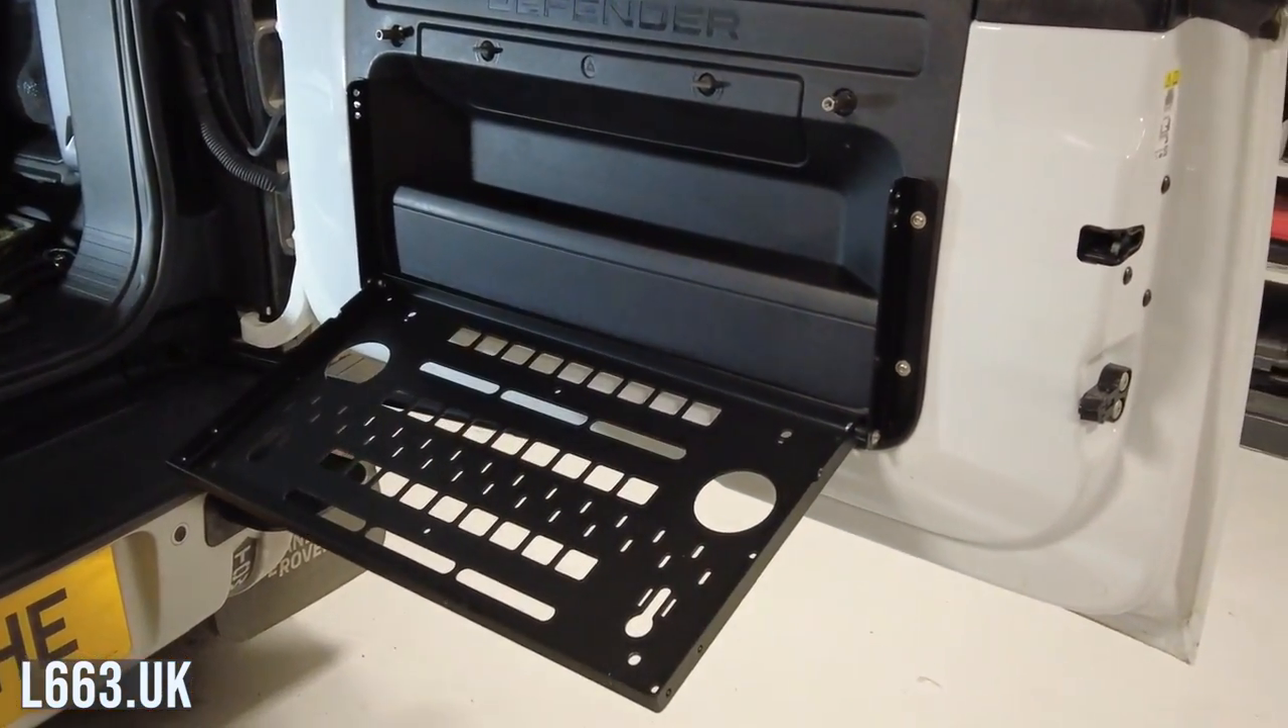We have a tray now that folds down but we don't have any stays so we're nearly there we just got to get the stays now.